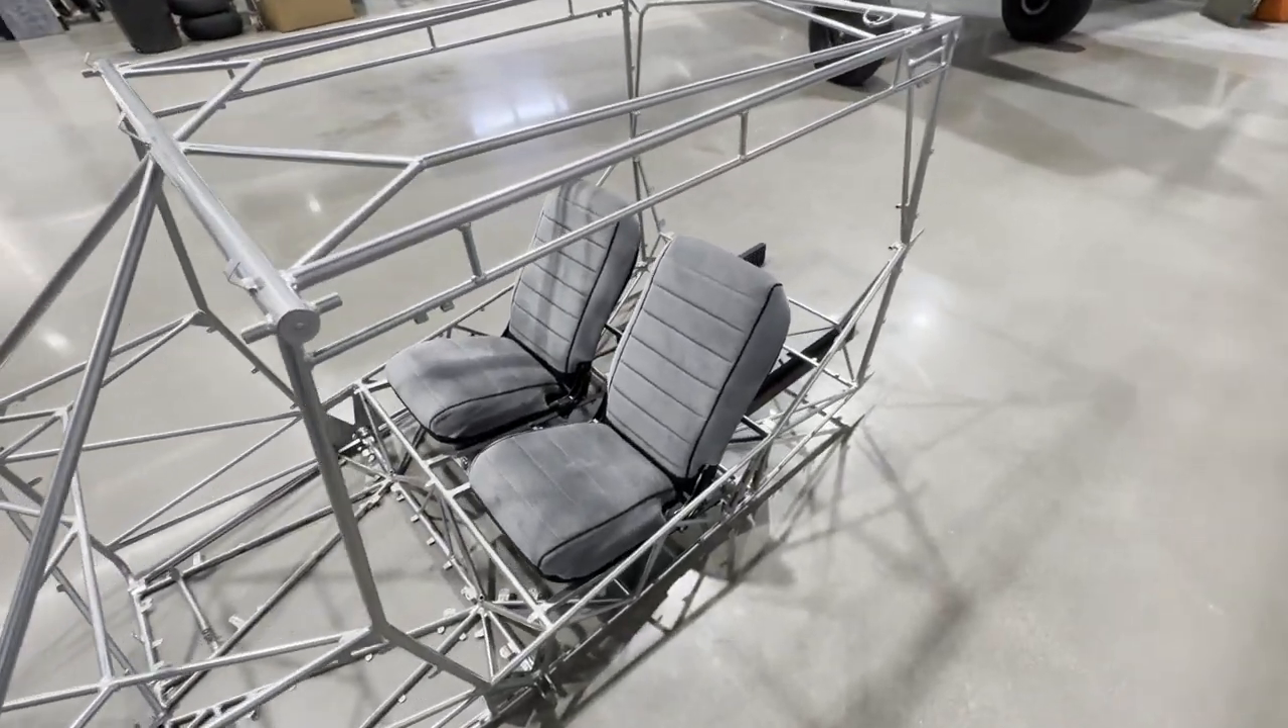And we got the seats in.